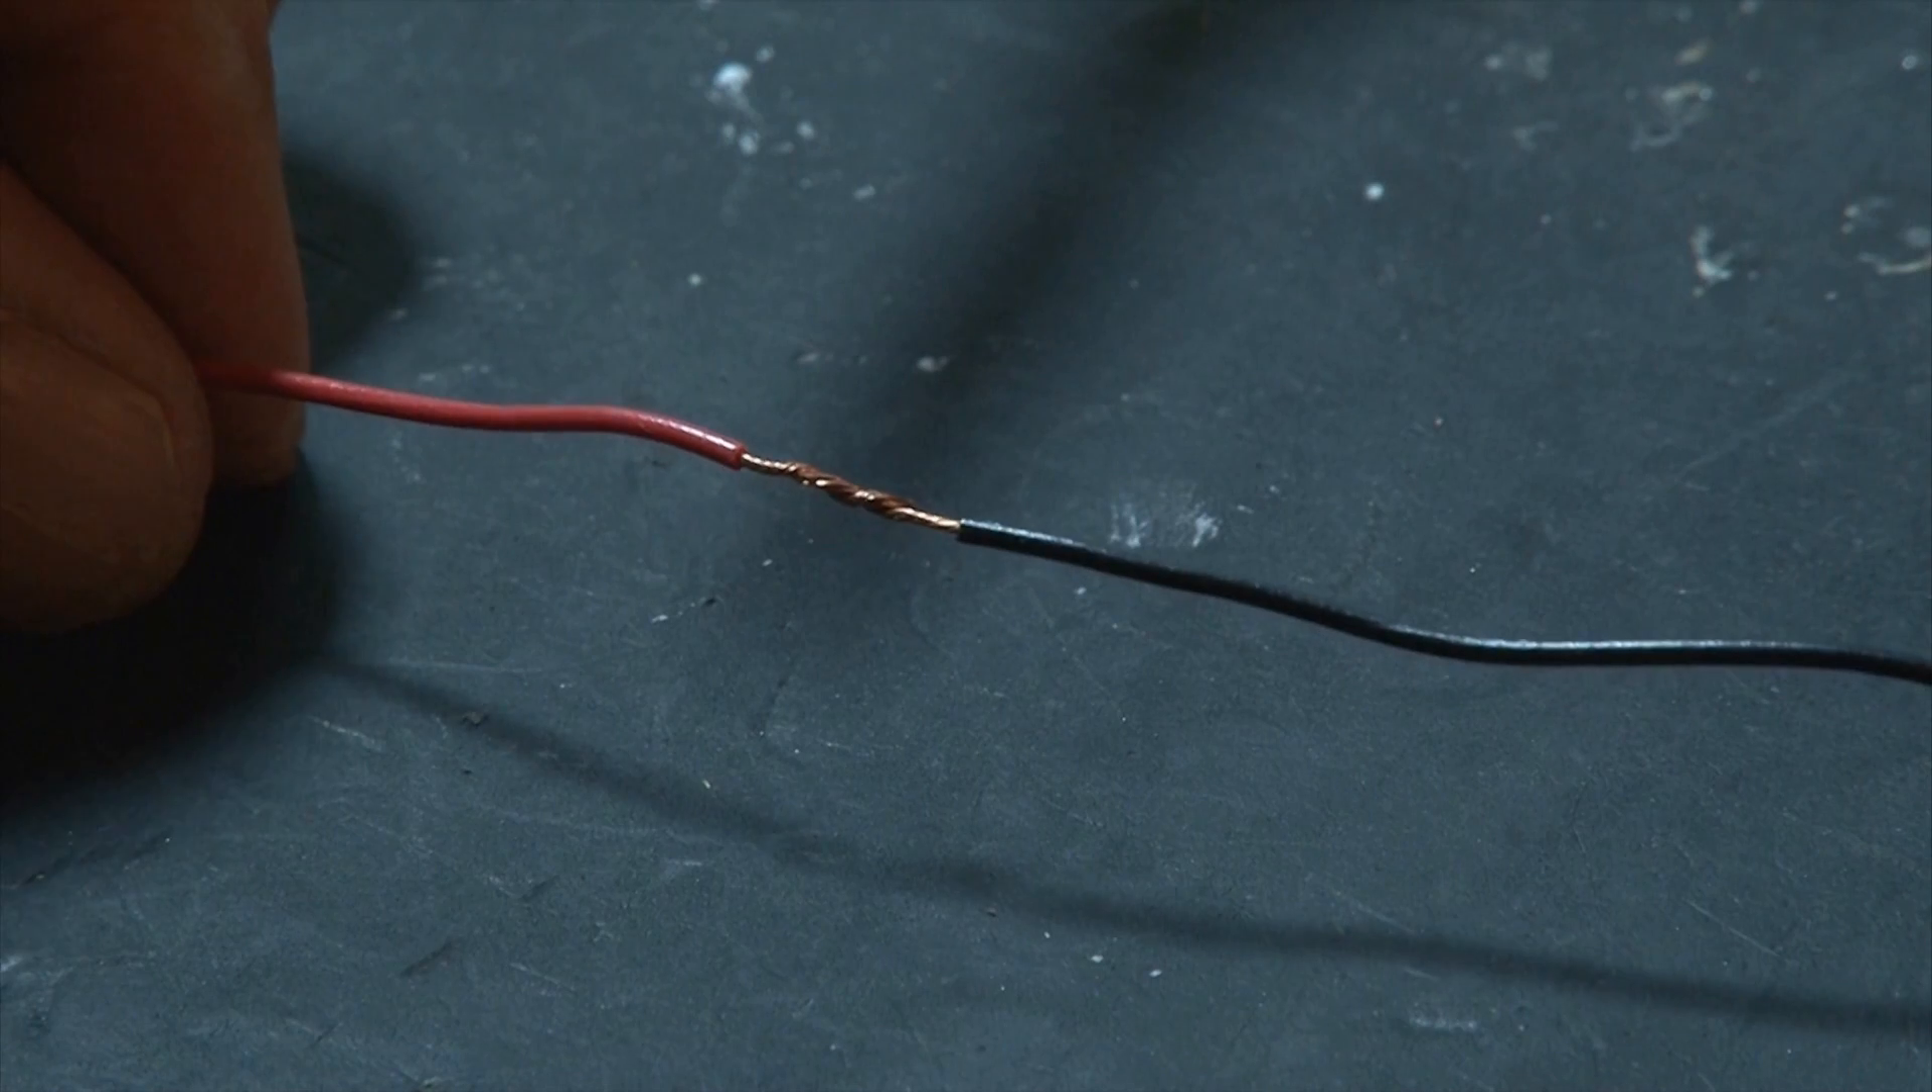So now I've got the two wires you see that are joined together and they're pretty much ready to be soldered.